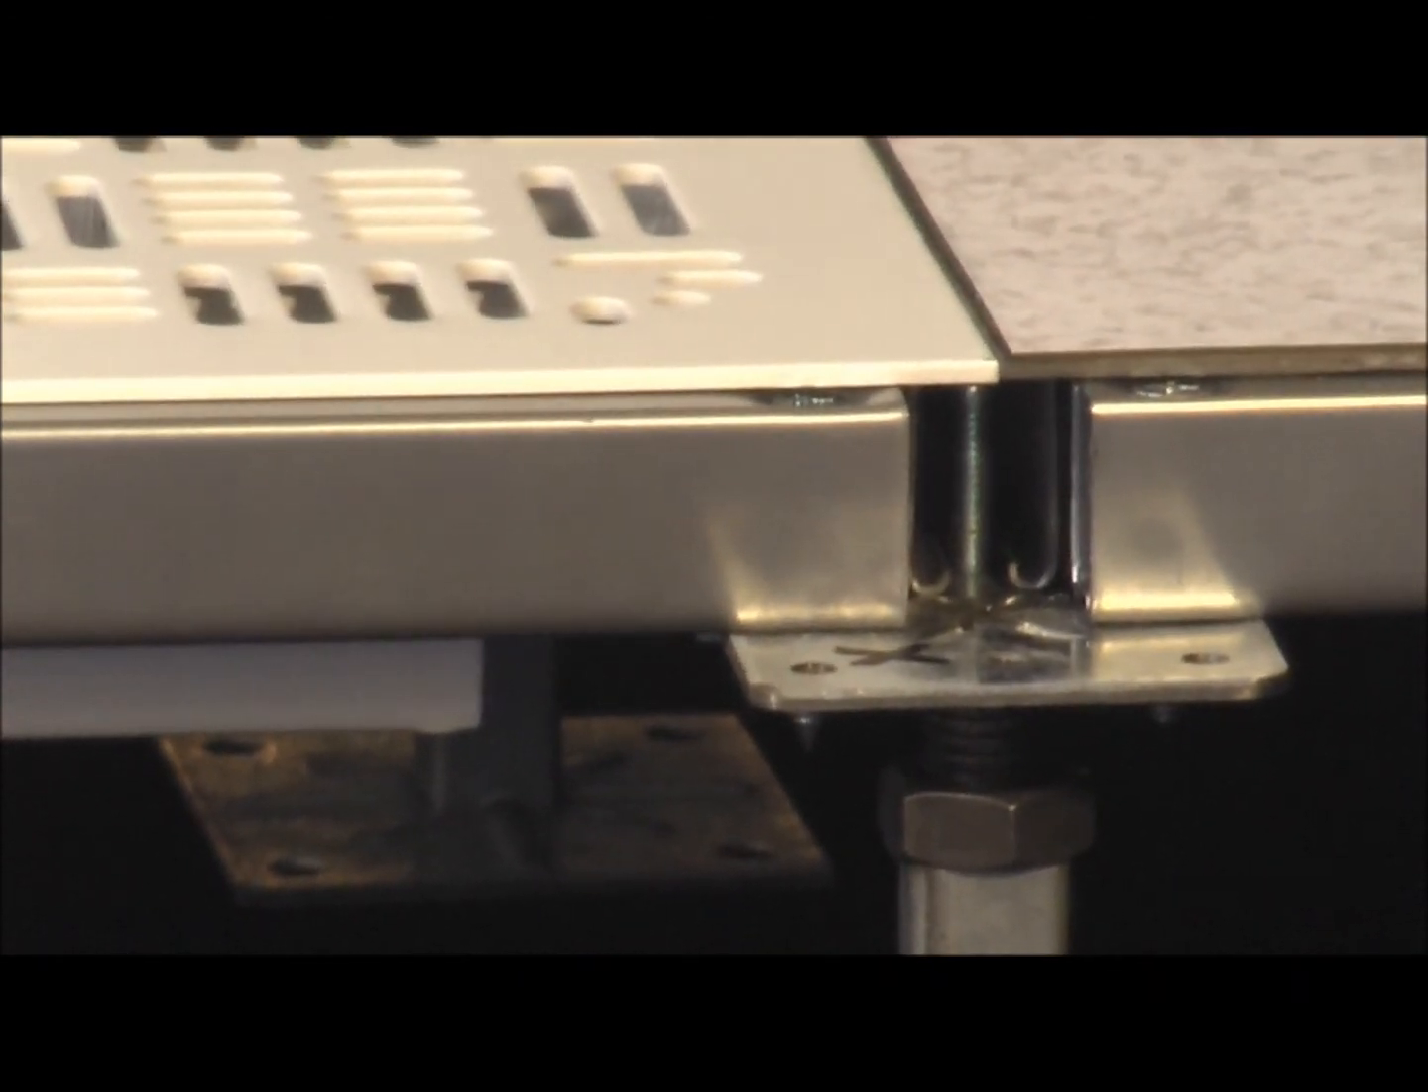Looks like we have a near flush transition between the infinity grate and existing solid tile.